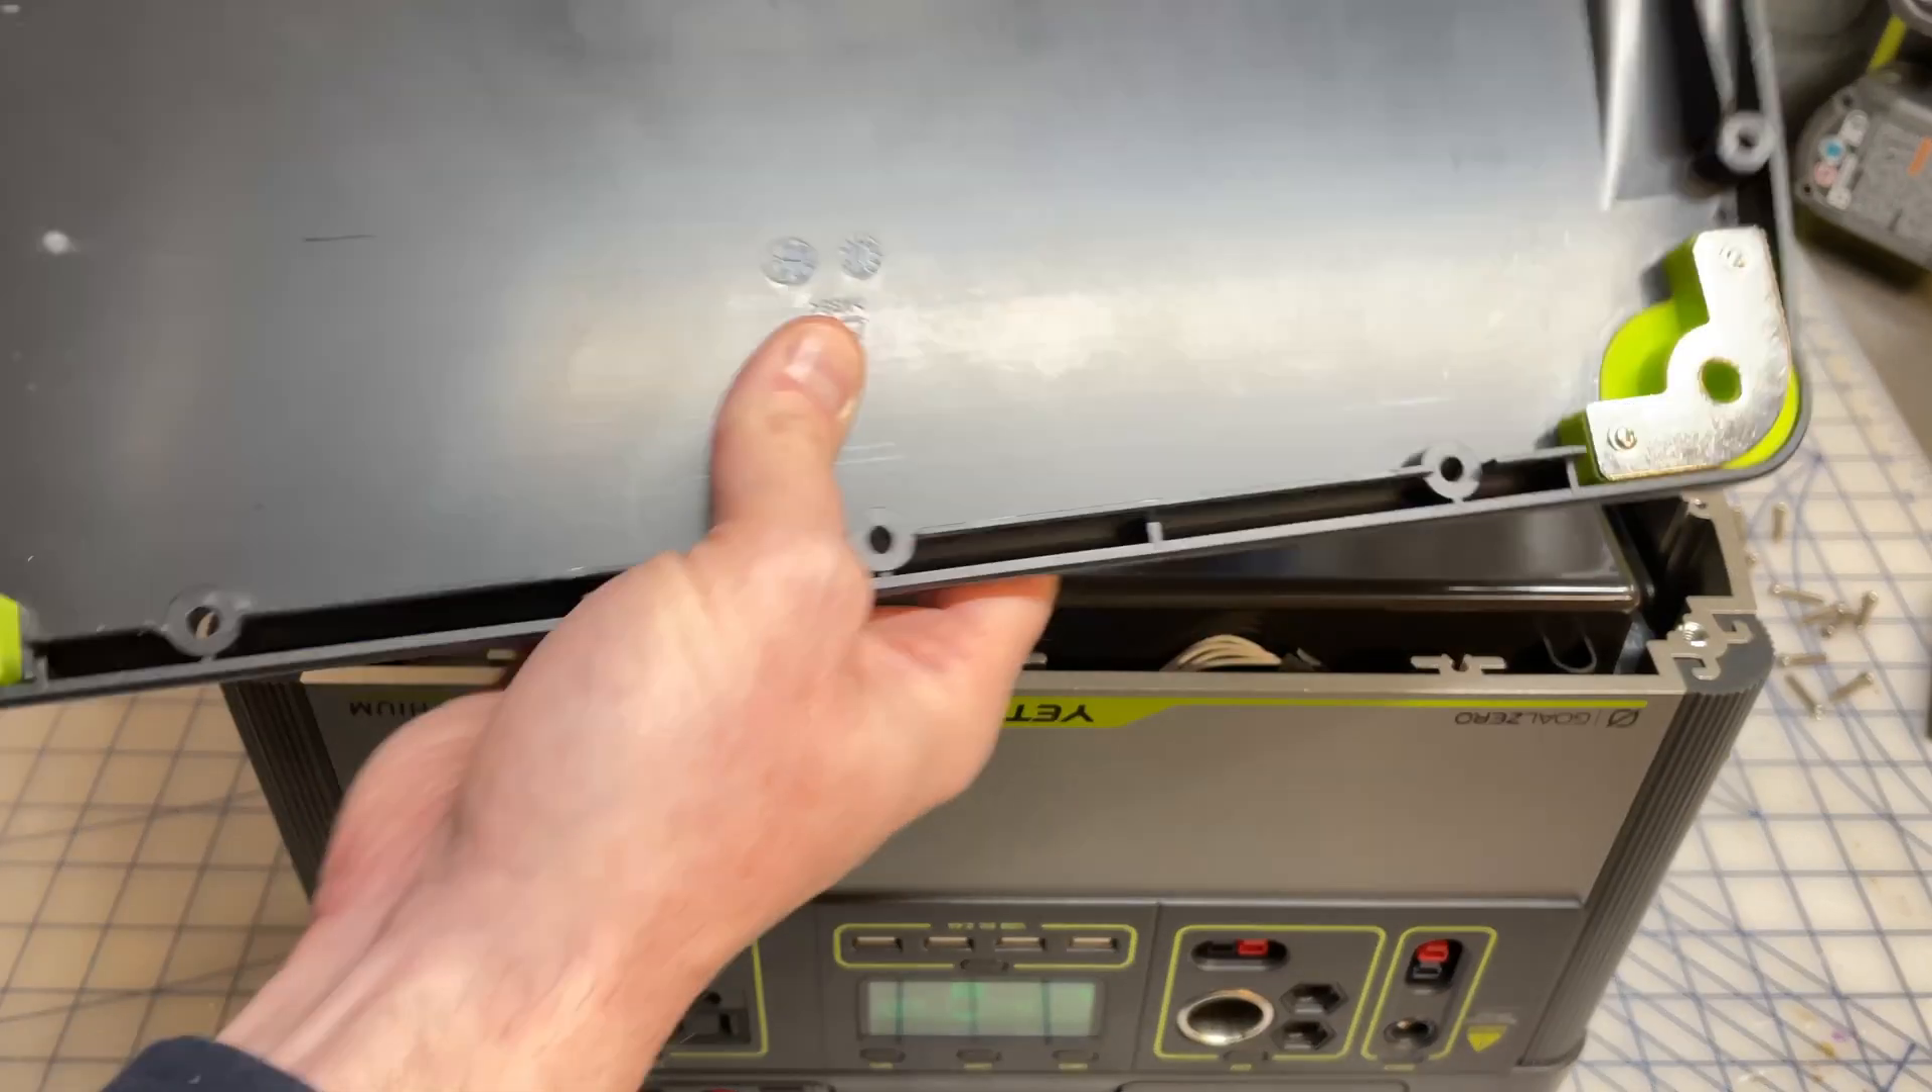So now that all the screws are out, you can simply lift the bottom panel right off.